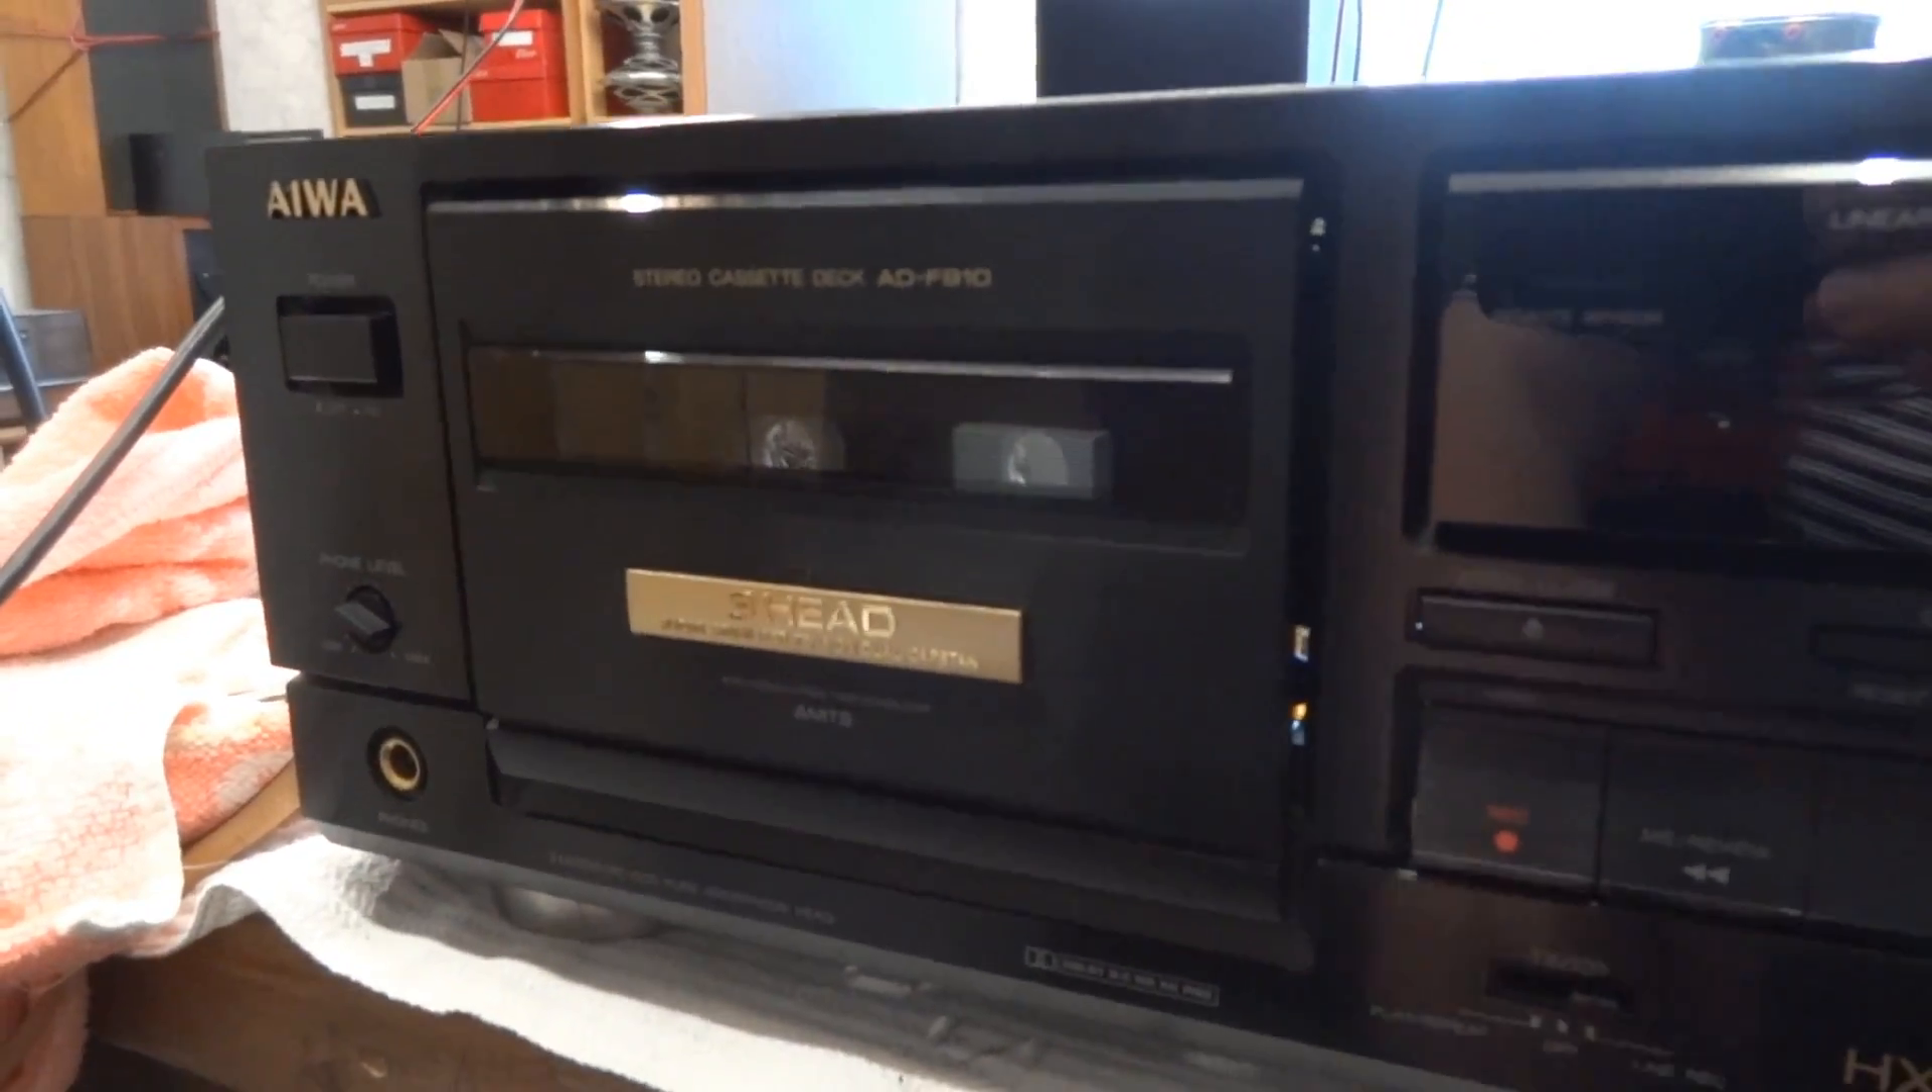The faceplate is now reassembled, as you can see, as we come in a bit closer.